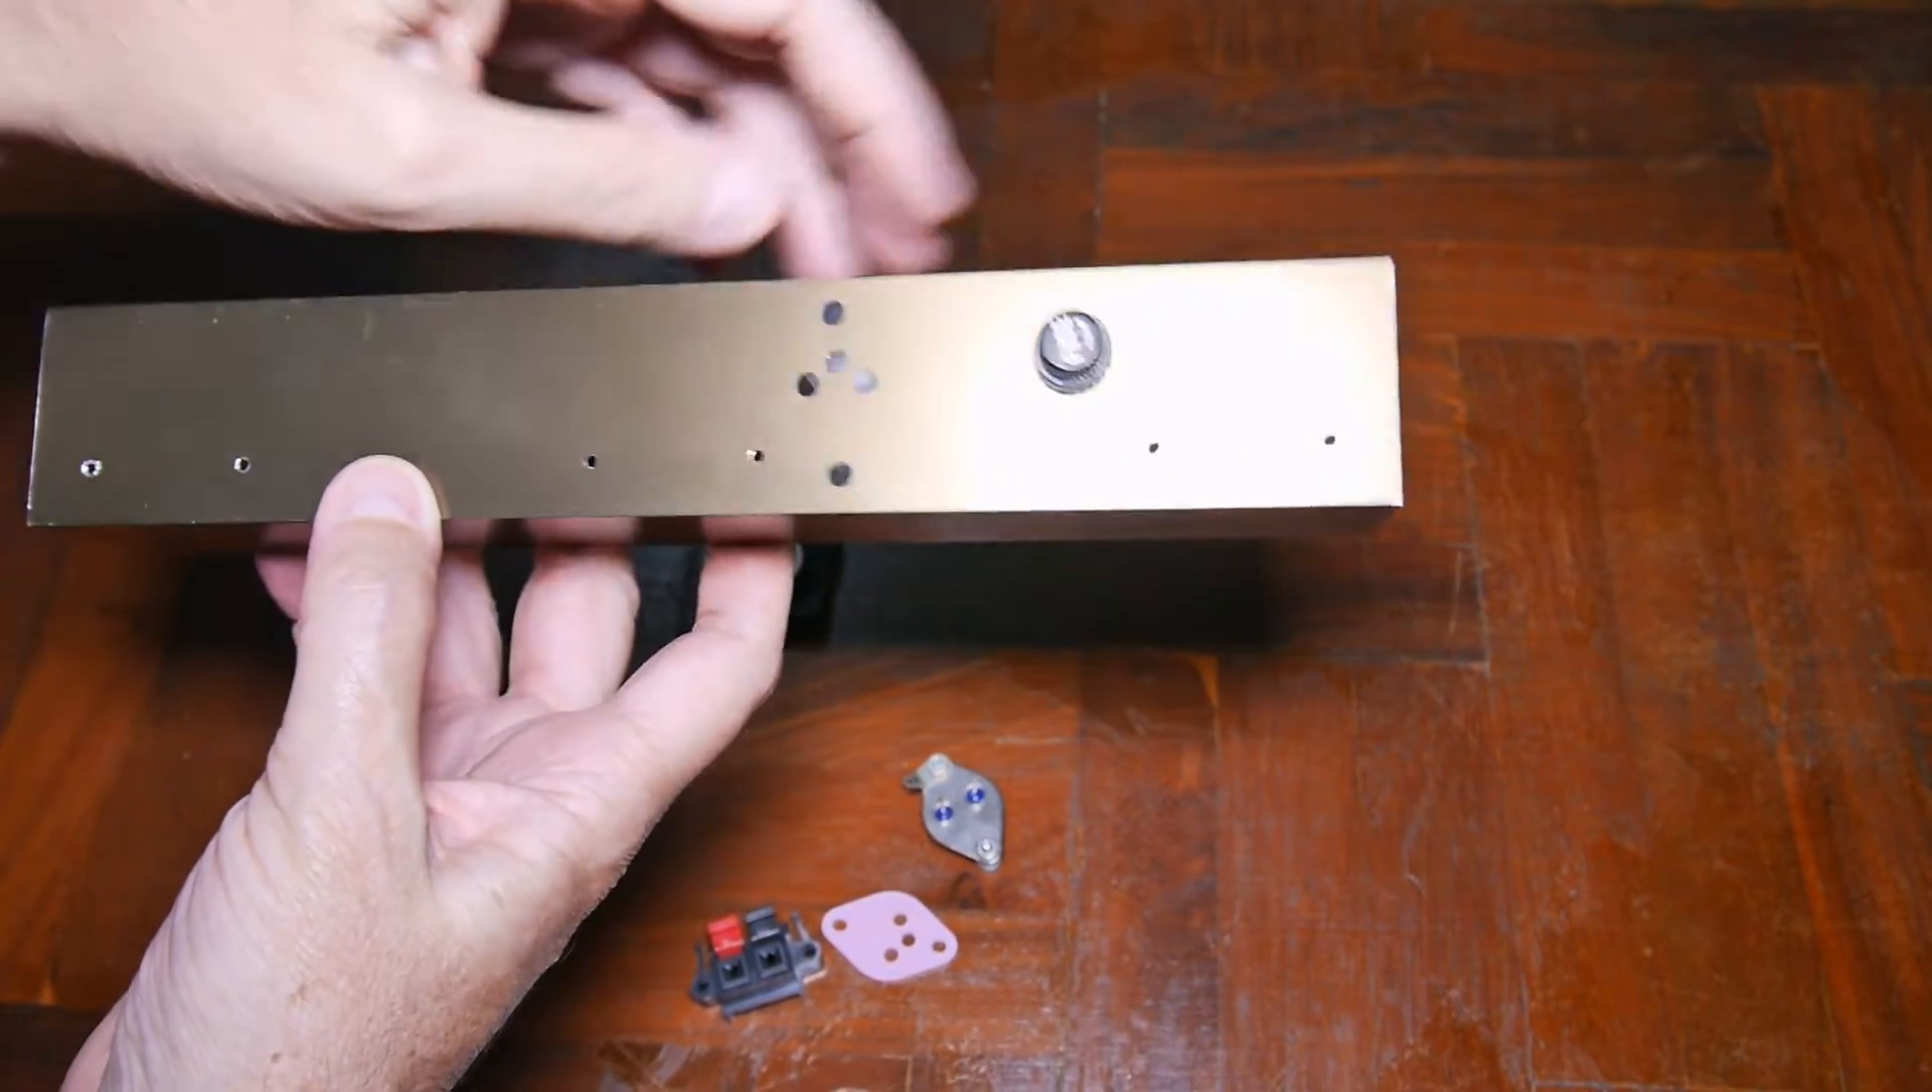And as you can see I've got the fuse holder in here.